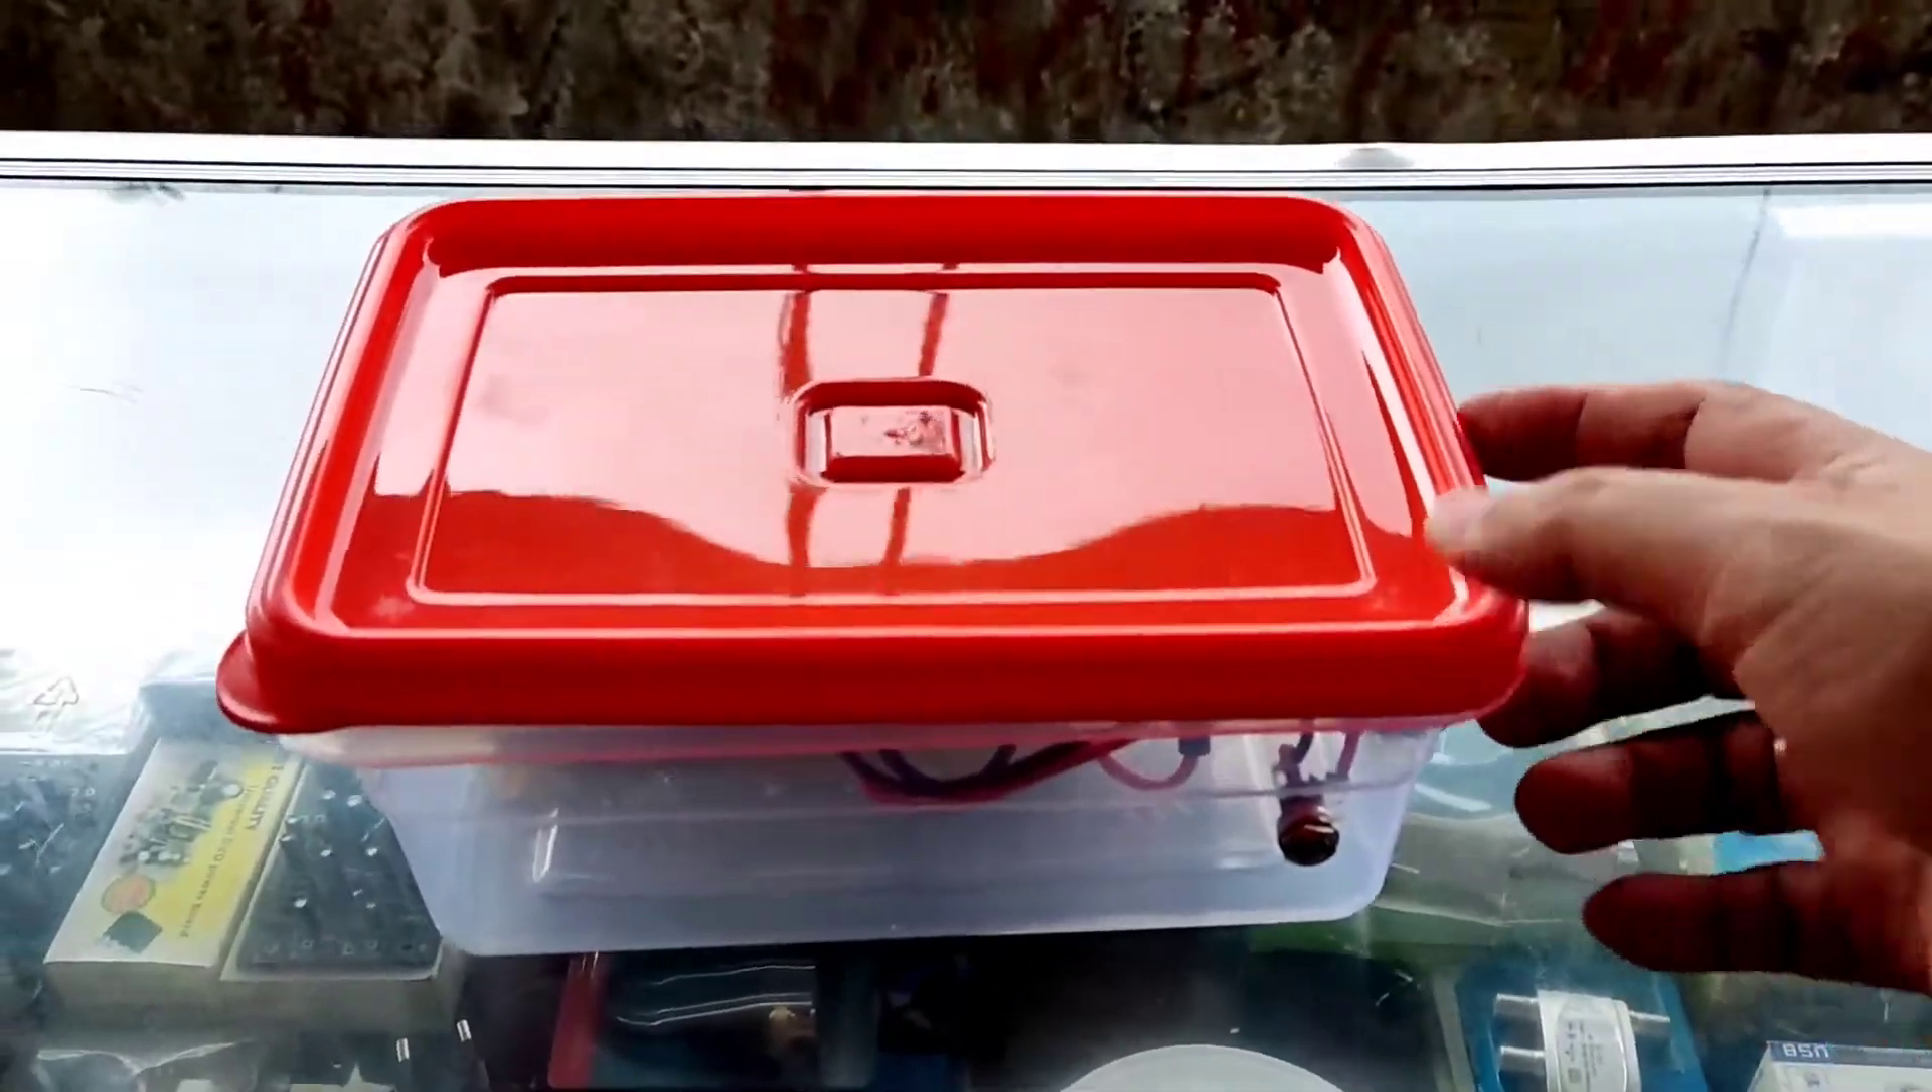Inilah setelah selesai inilah bentuknya setelah dipasang penutup.